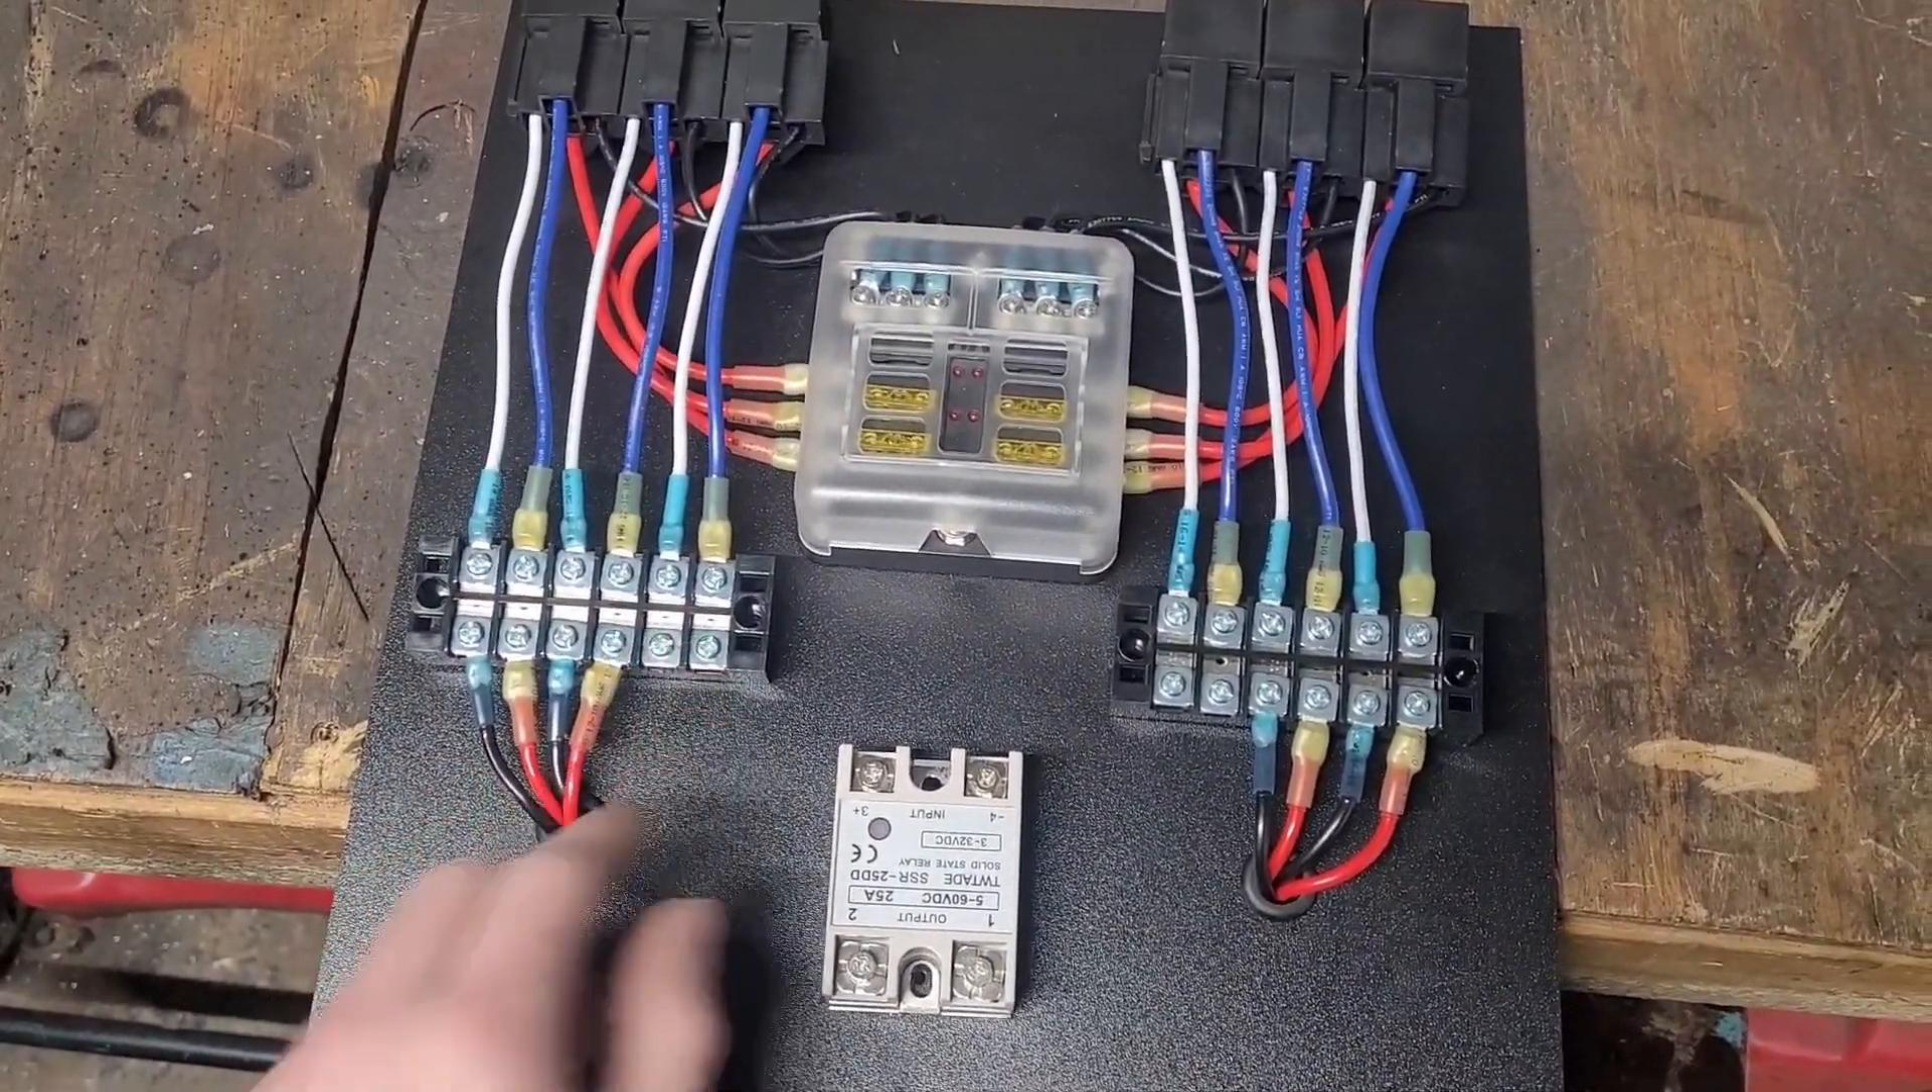I got everything wired up, so all the powers are here, all the grounds are here, and then the trigger wires and the outputs all go to these bus bars.